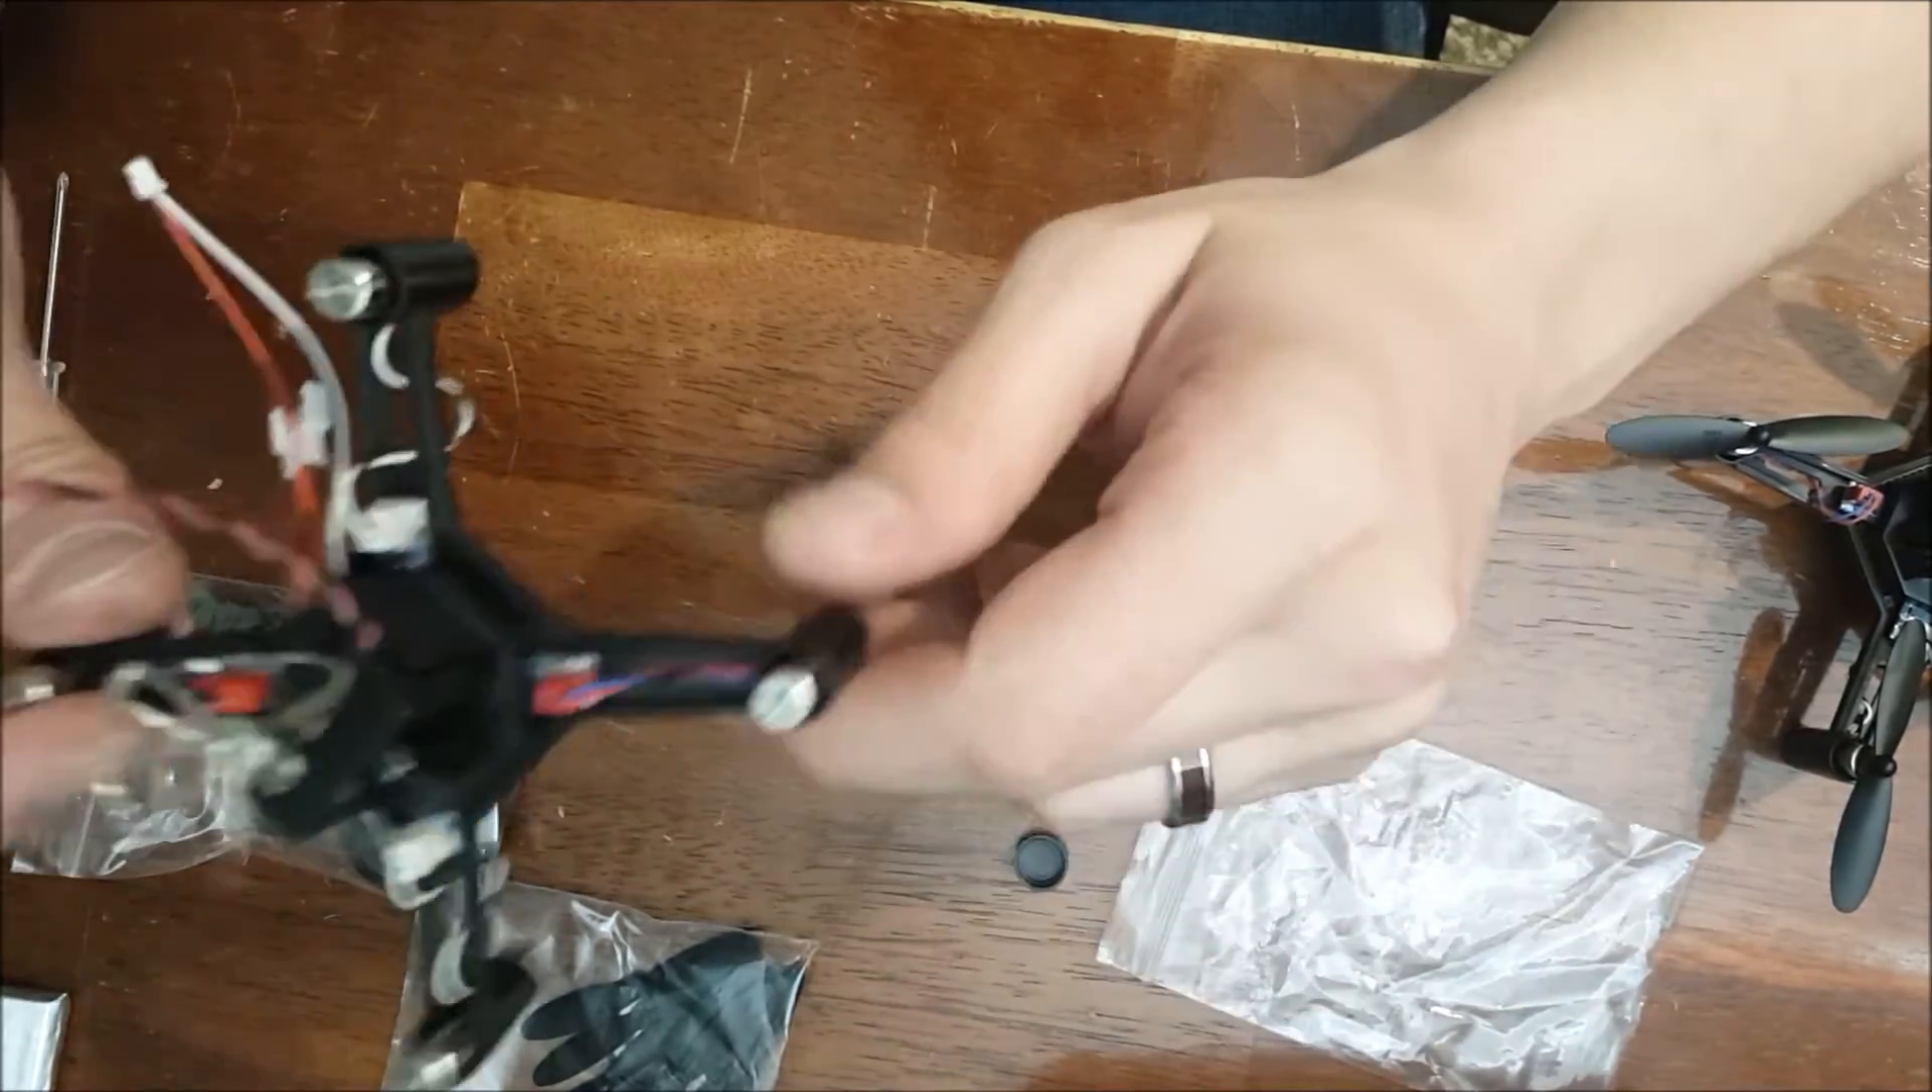So, at this point, really all that's left to do is throw the props on and a battery in it.